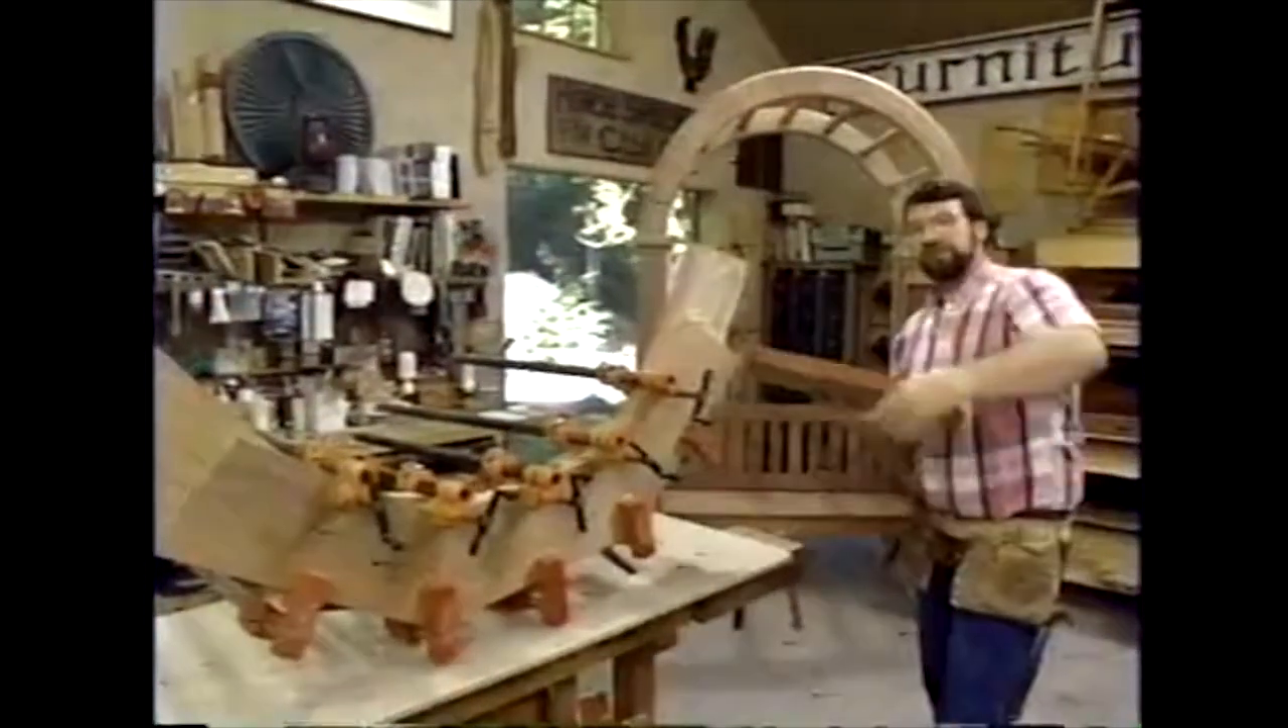With the seven identical pieces glued and clamped together, I can now work on the ends.